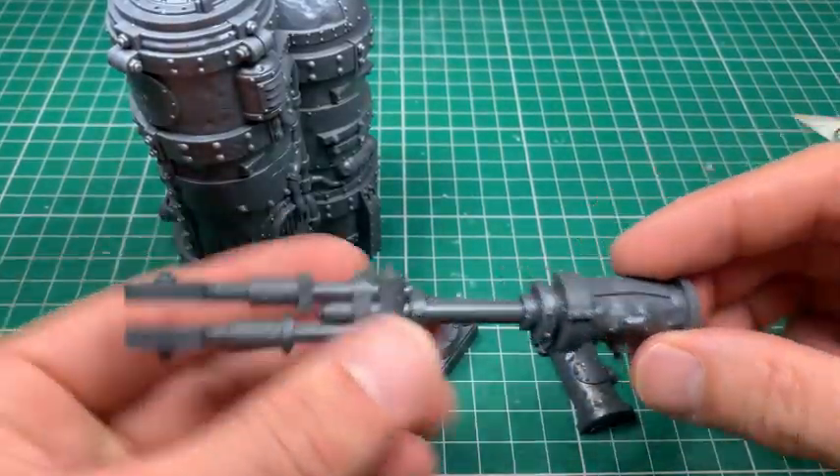I've put the two kind of cylinders together.